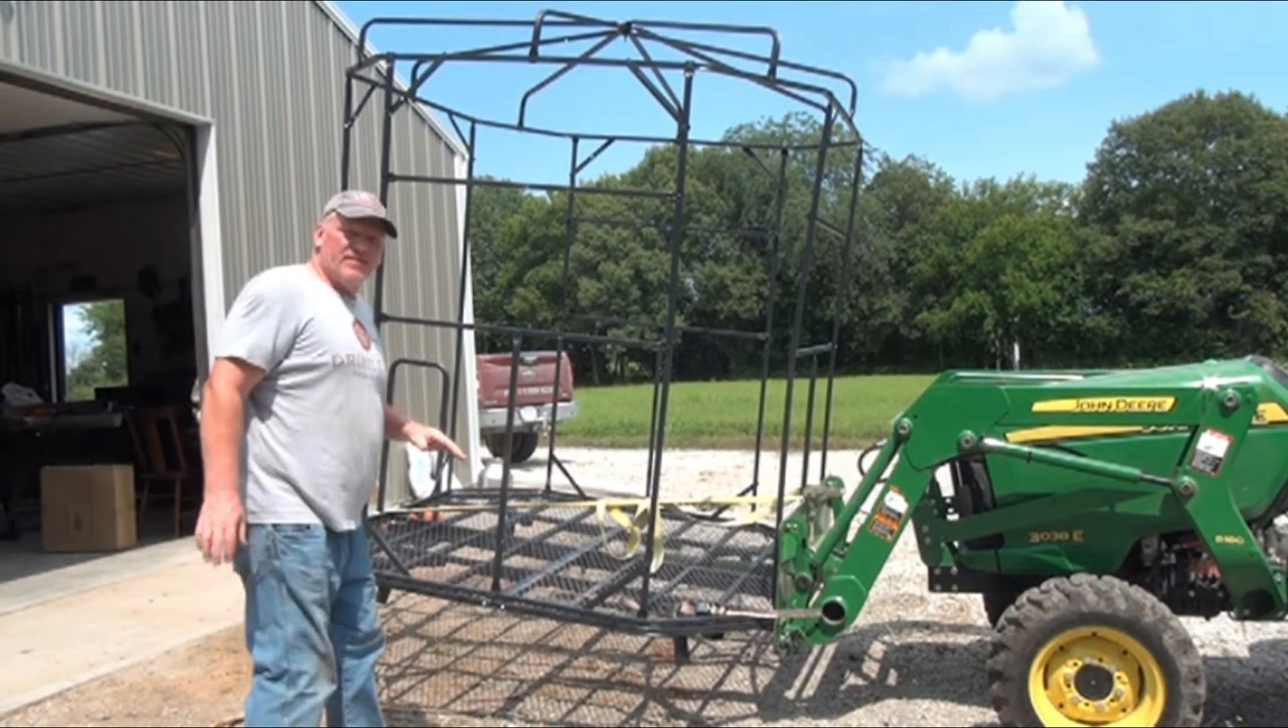All right we've got the platform and the canopy structure built.